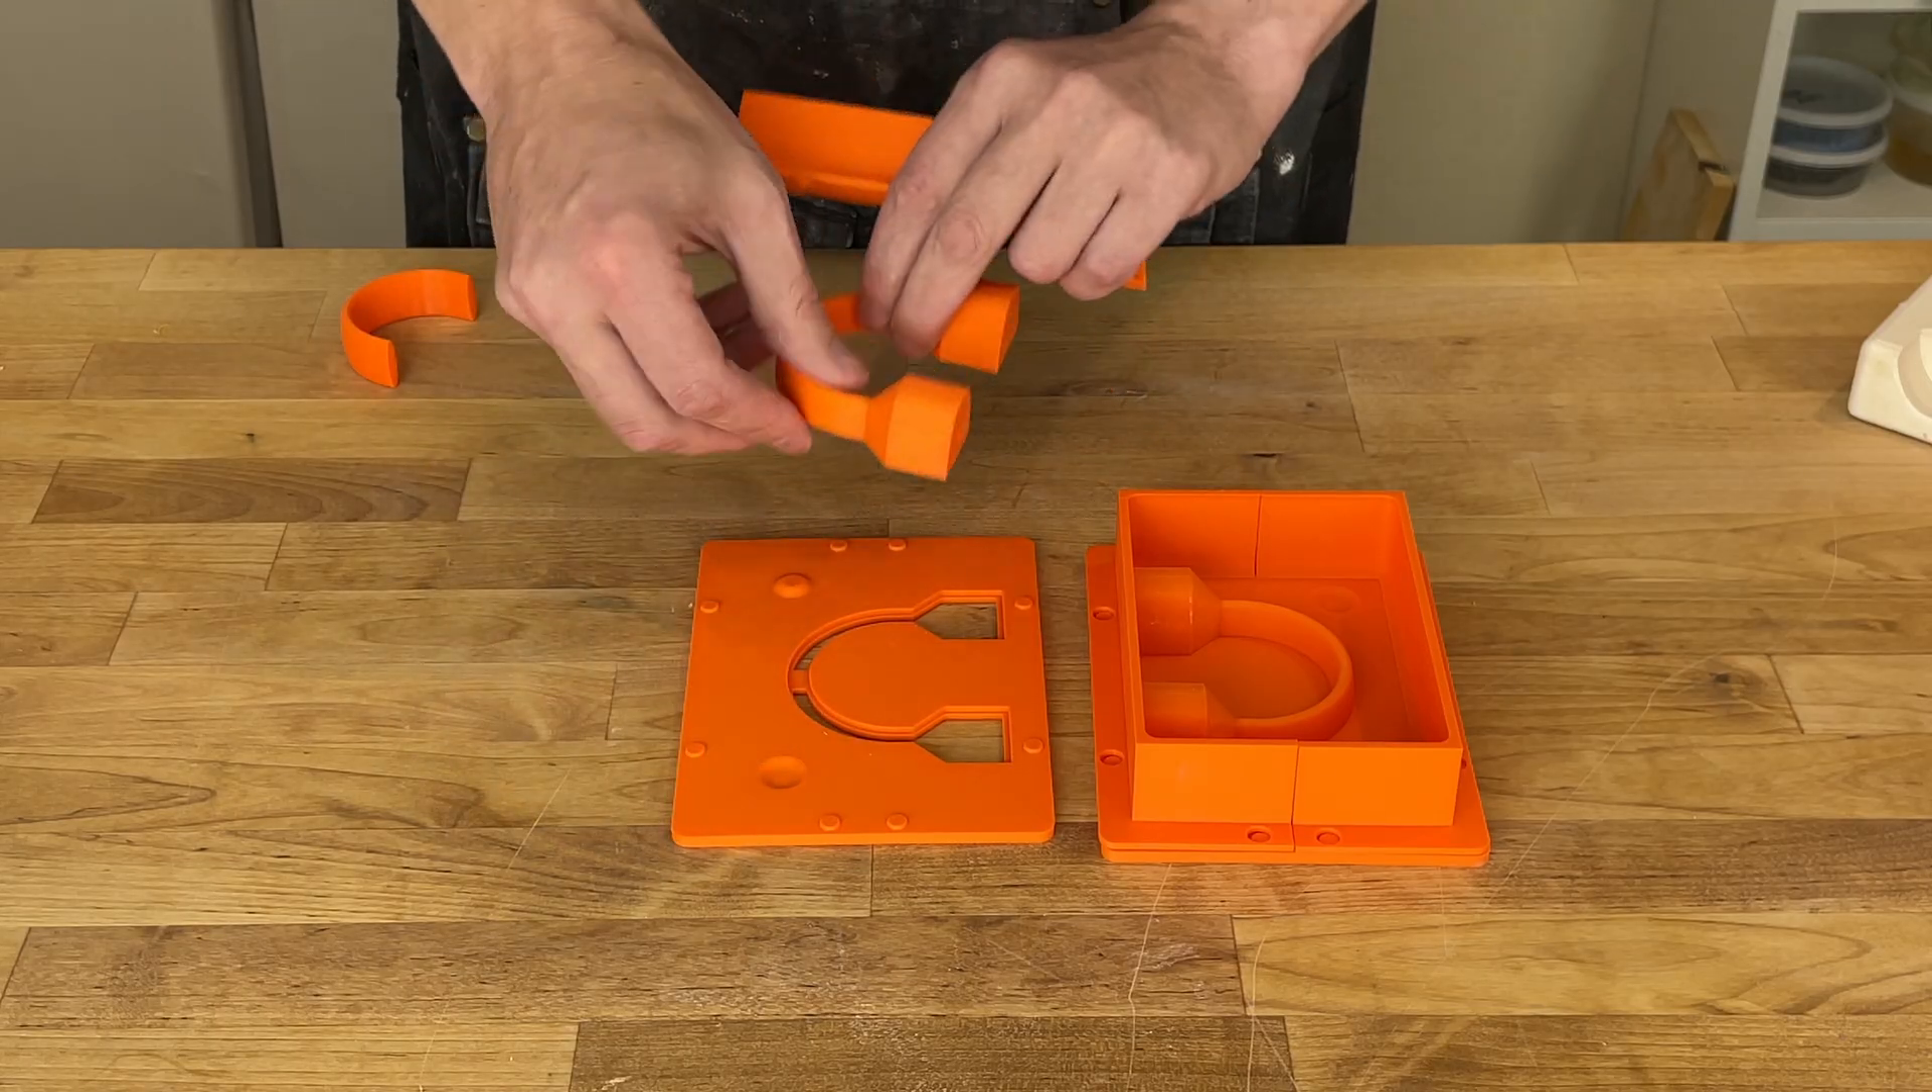And then we have the outer walls which fit on just like that.